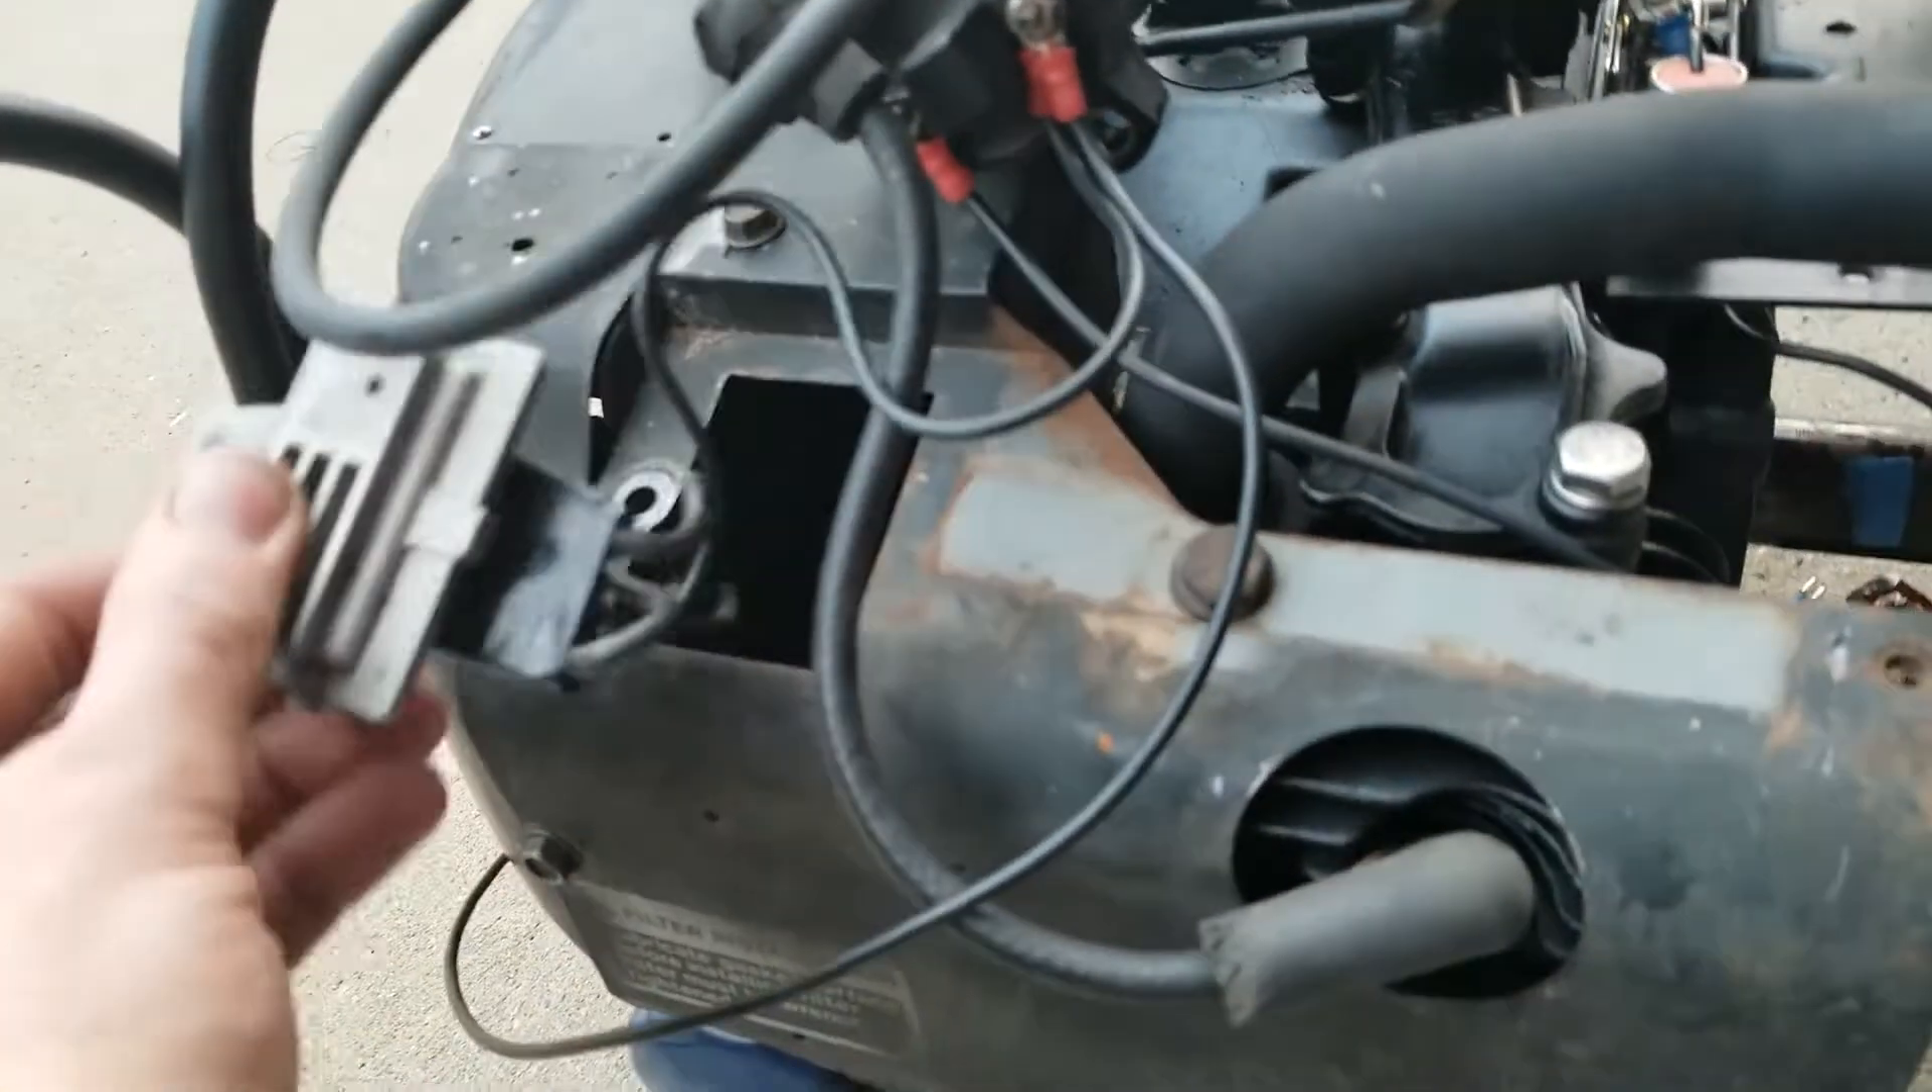So, you know, we have a voltage regulator sitting out here. I don't have it tucked down inside of this yet.